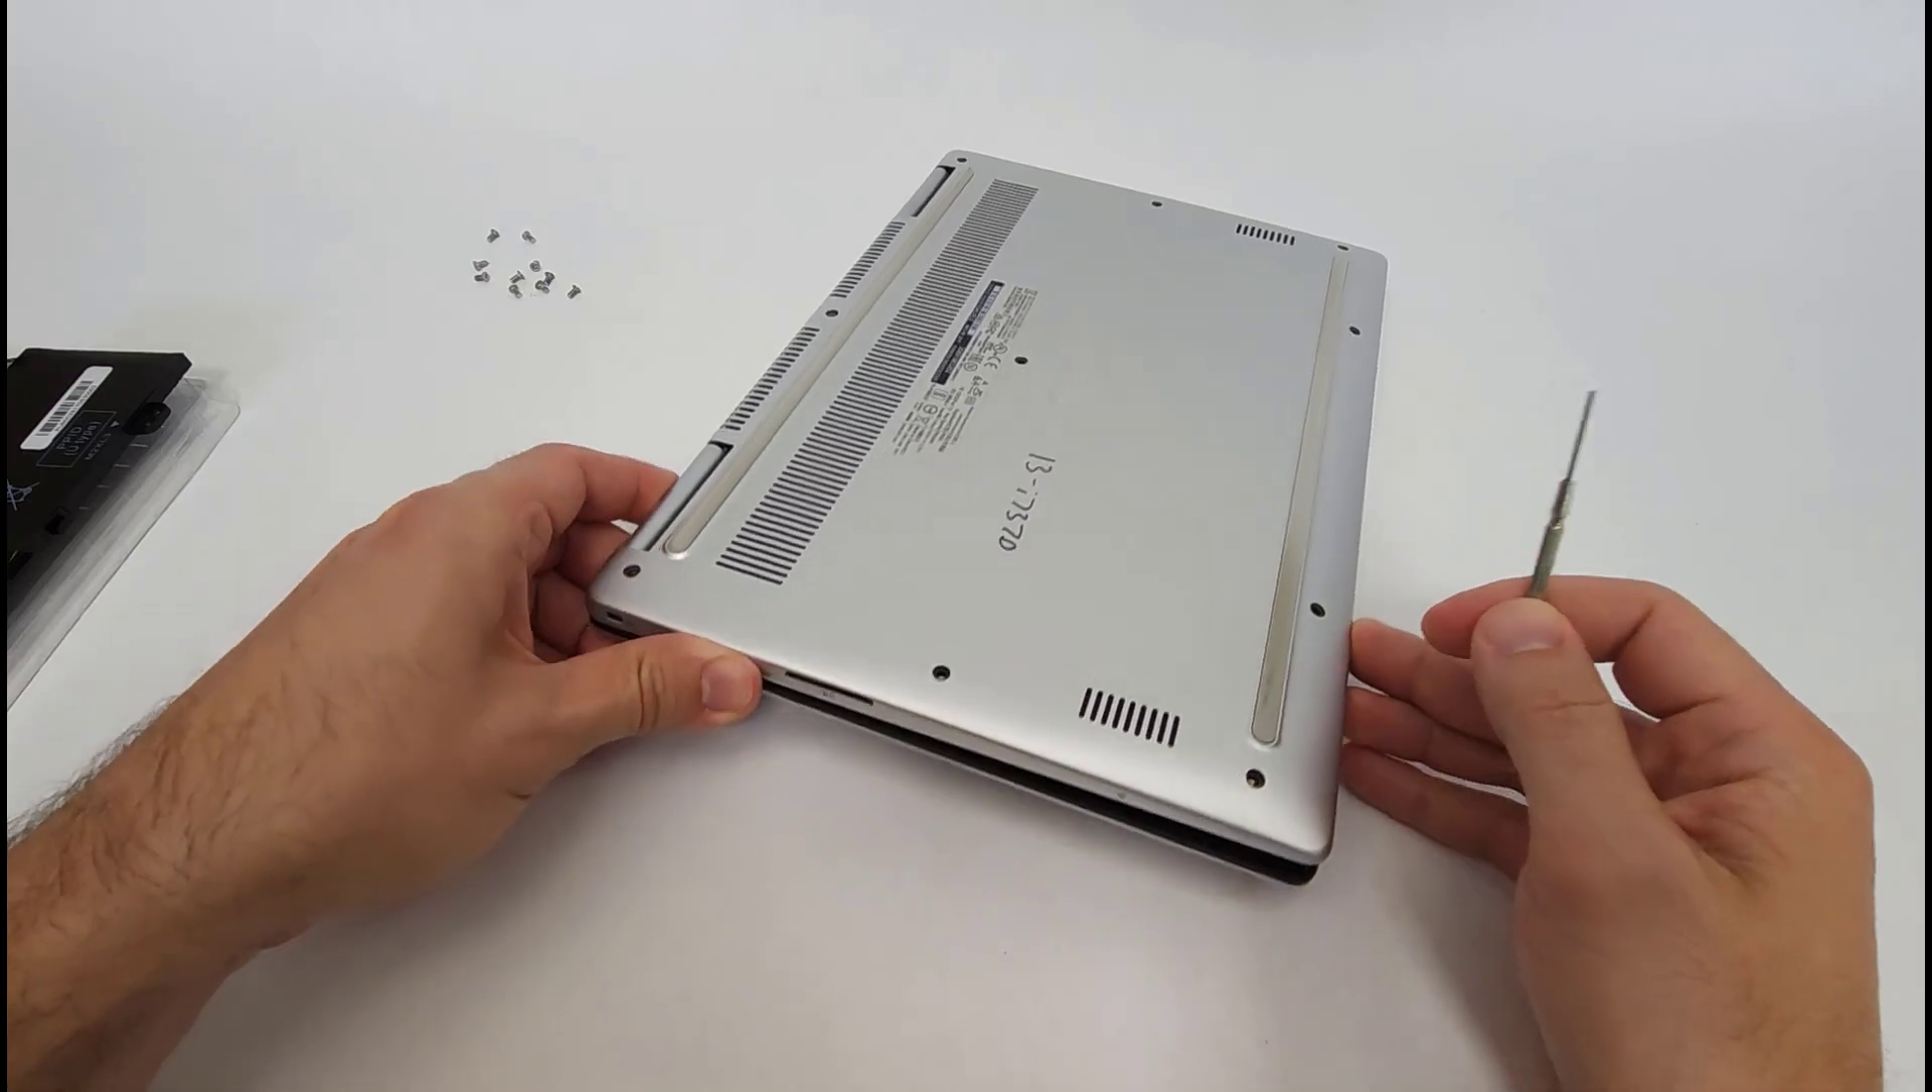So I've got all the screws out.